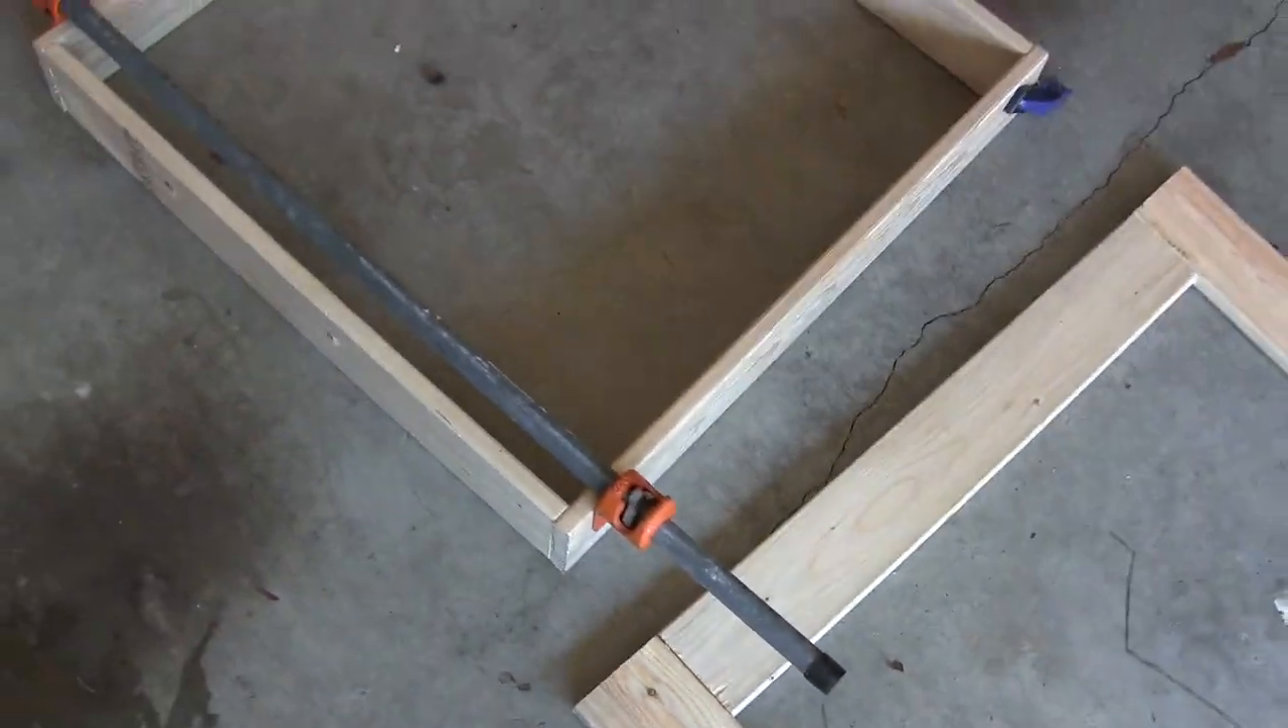Now I've got the bar clamps hooked up to the frame.